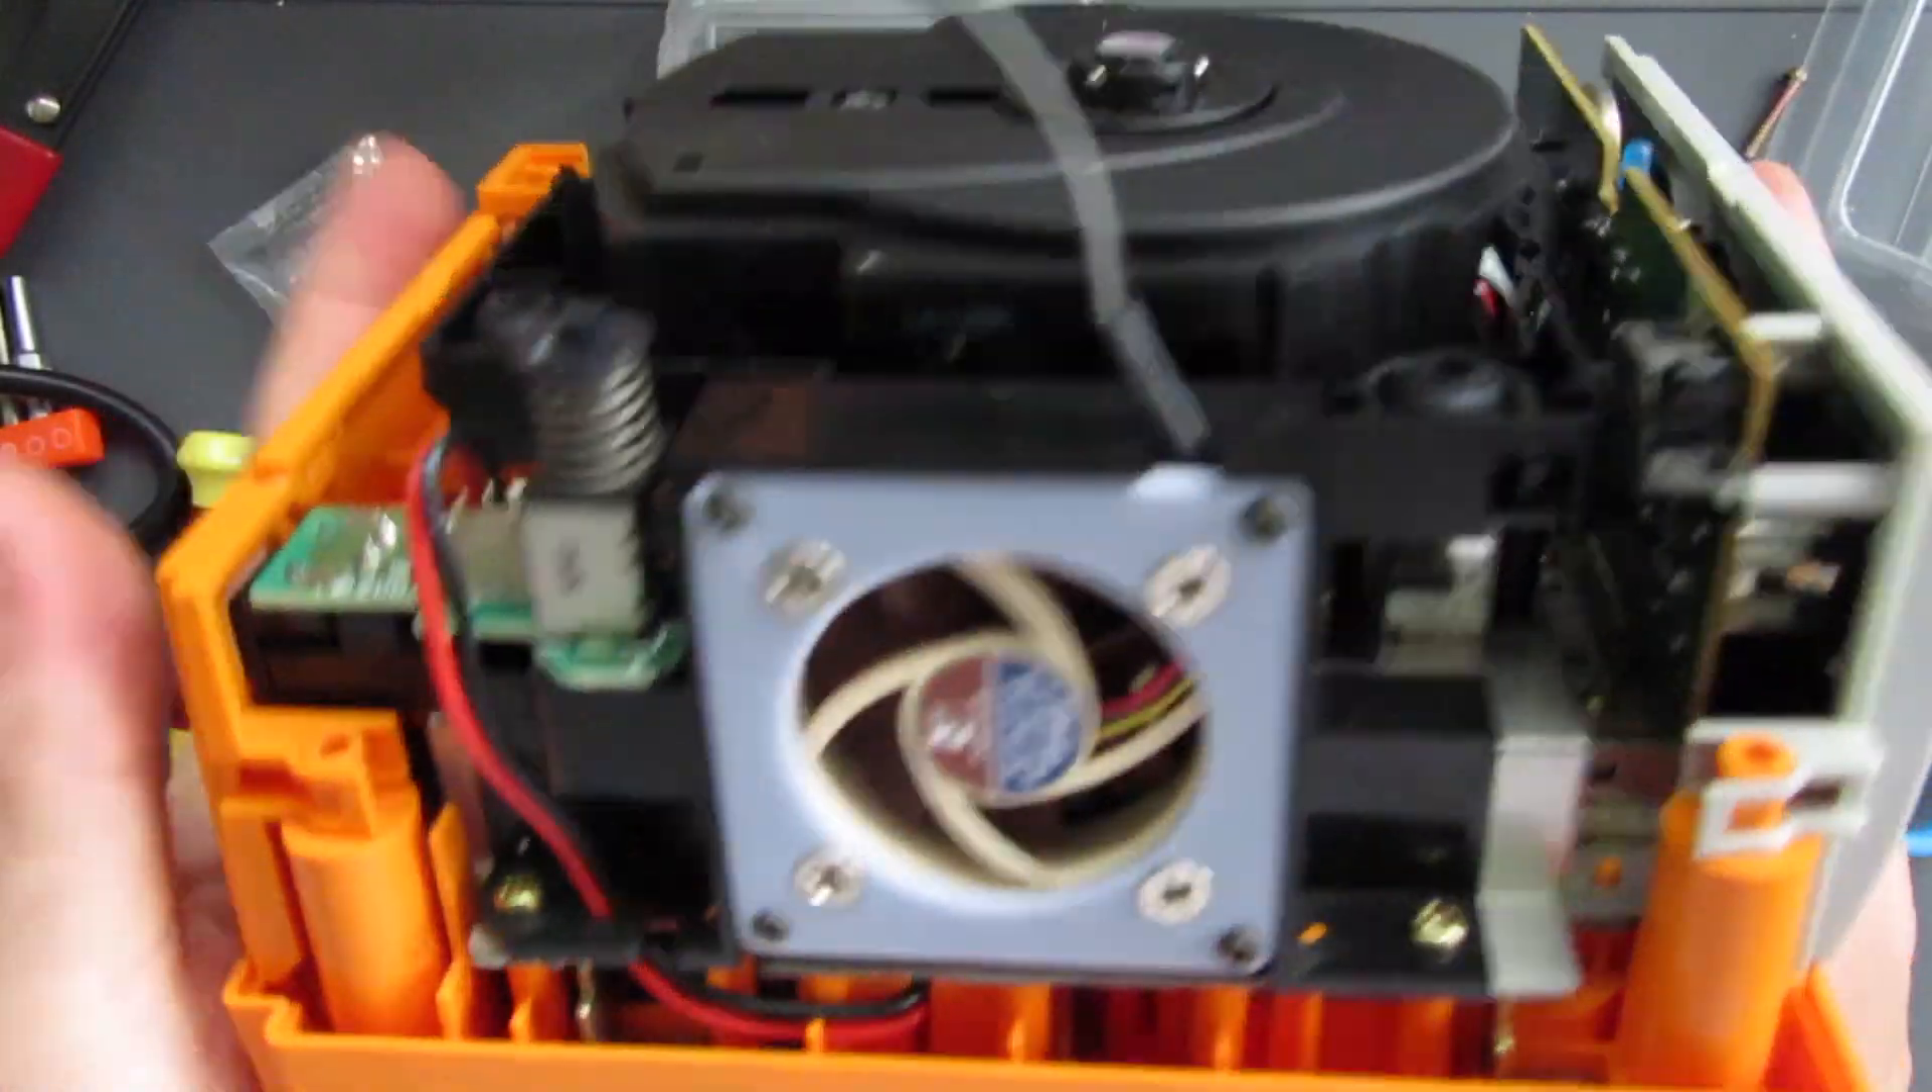That is my fan all in place.